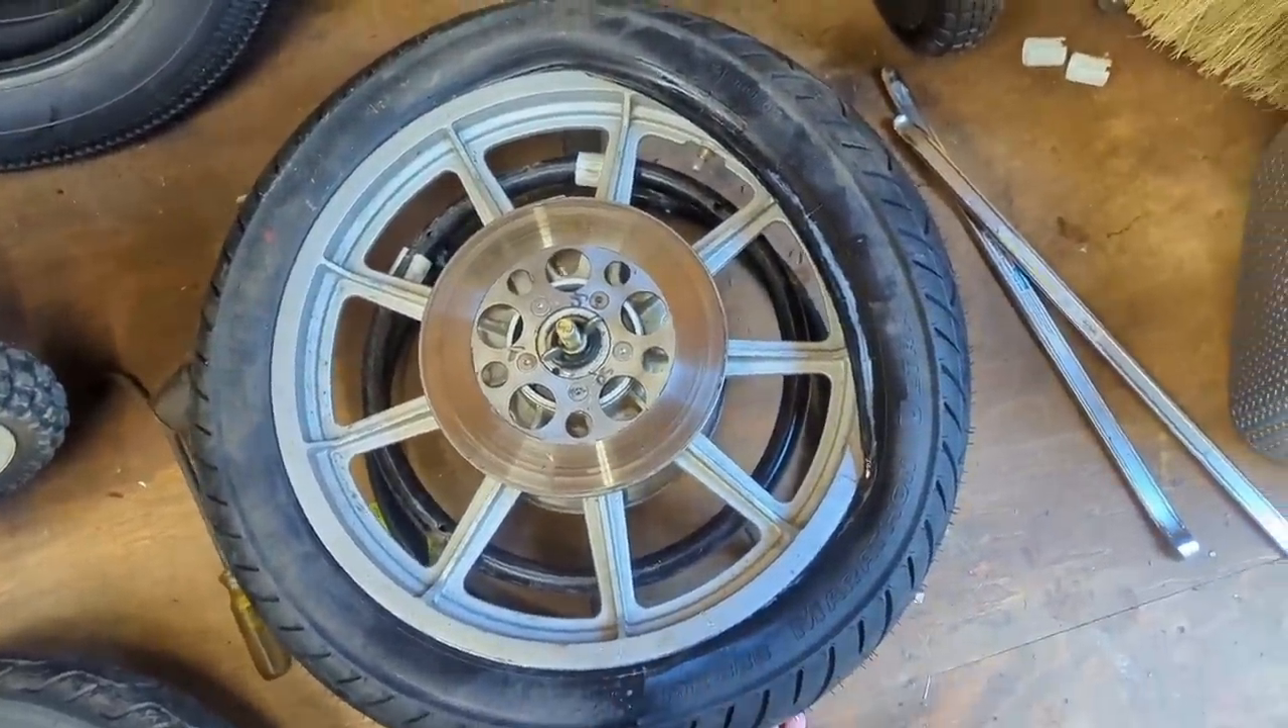So it is, uh, several days later and I cannot get this tire to jump the bead onto the wheel.